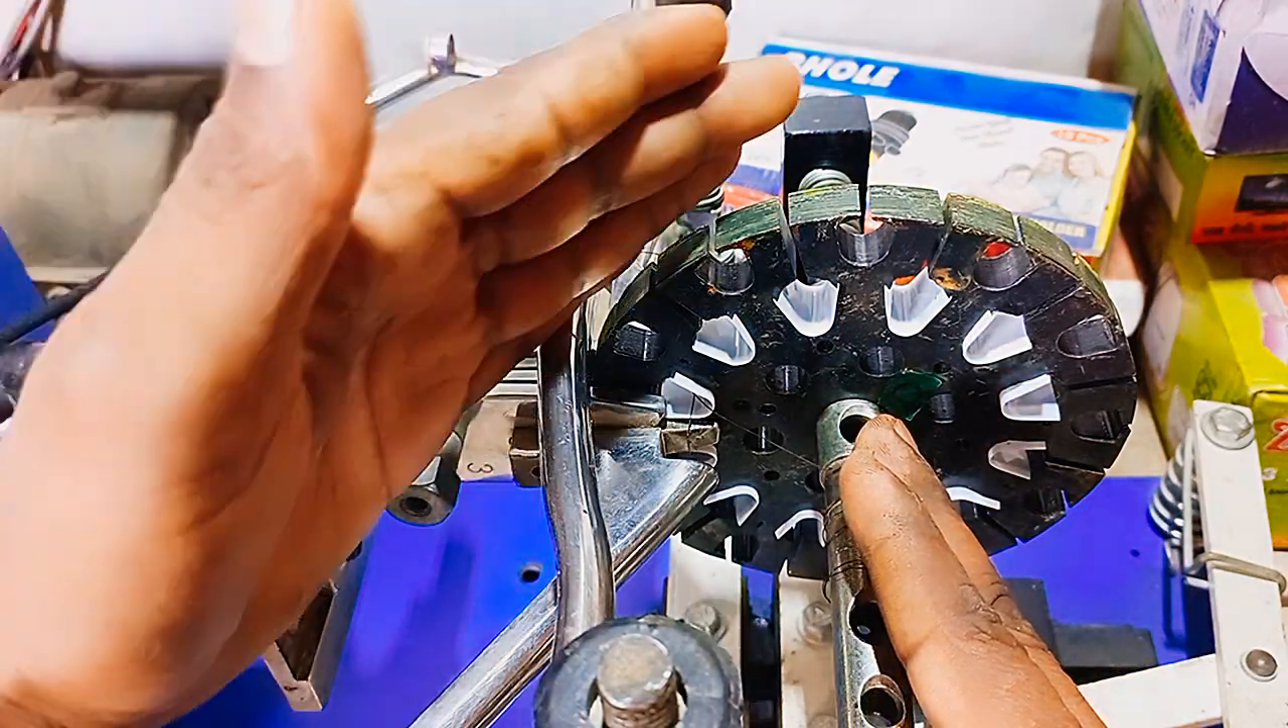इस्टेटर को हमने मसीन पर लगा दिया है।